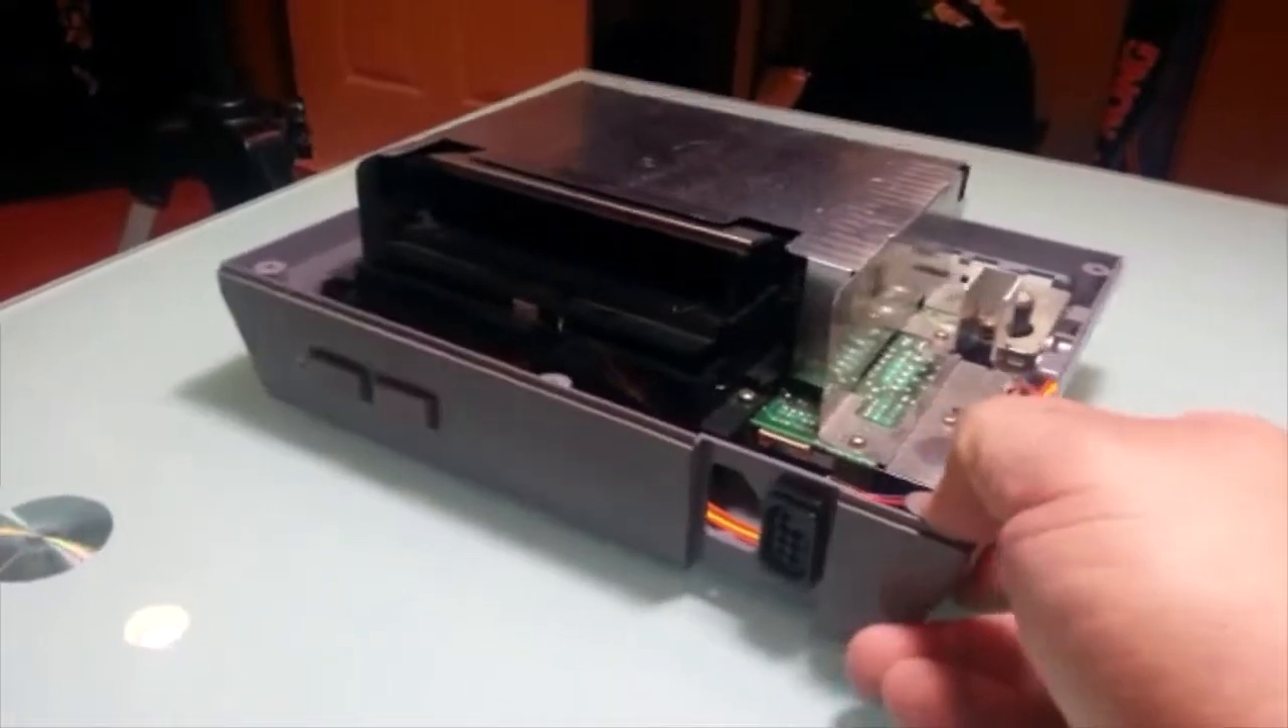Okay I'm back and as you can see now I have this old NES that I took apart.